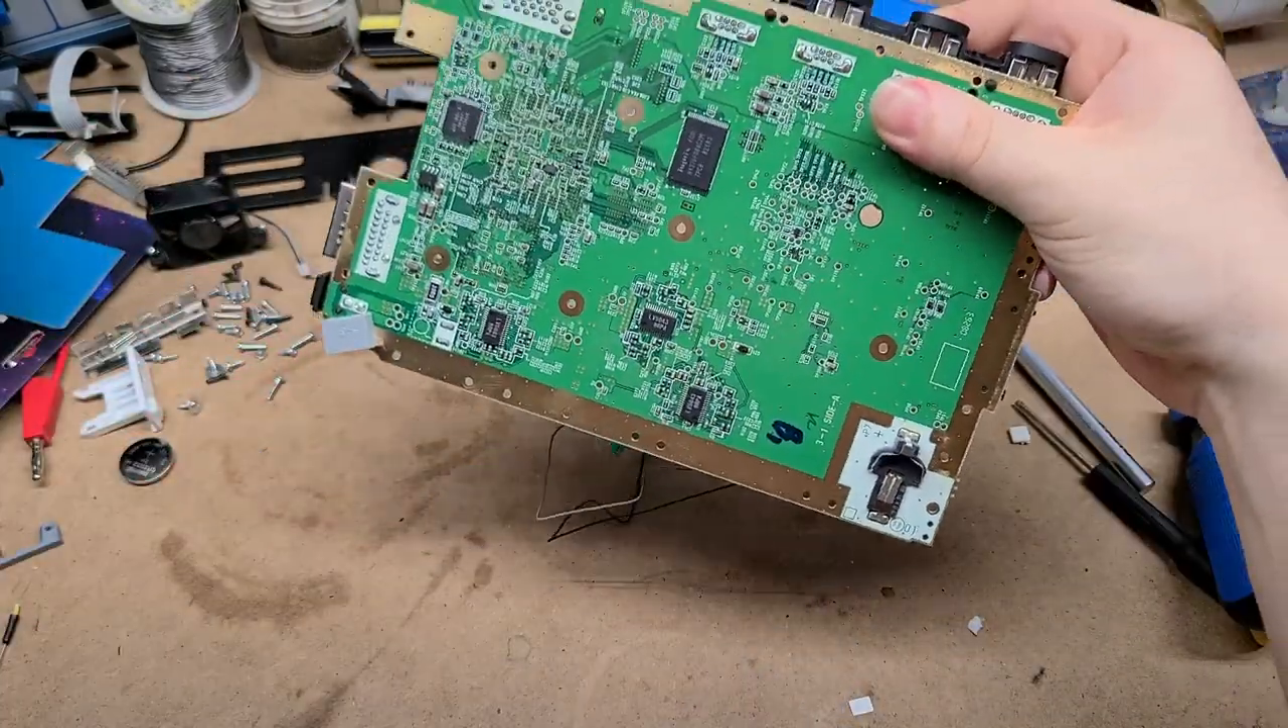So we are just left with the board.